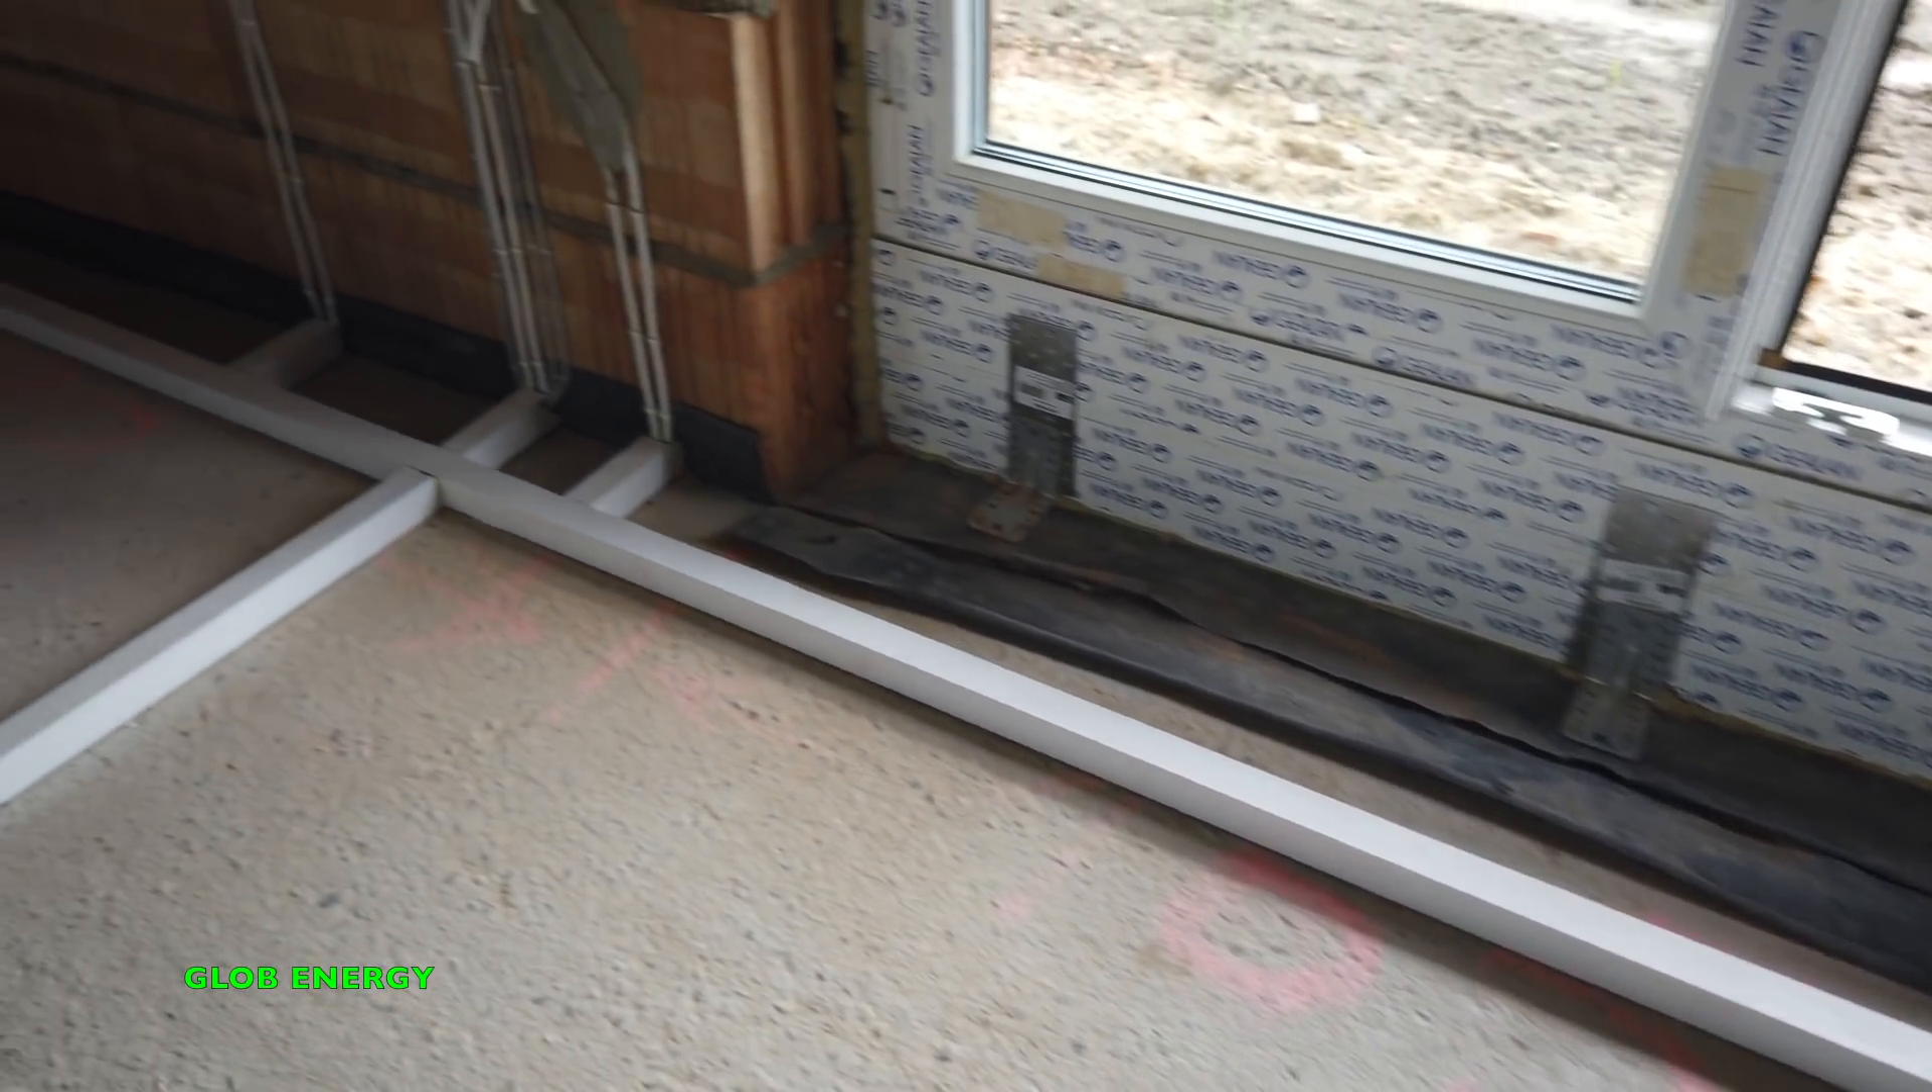I spójrzcie jak to wygląda Wszystkie korytka elegancko położone równiutko.